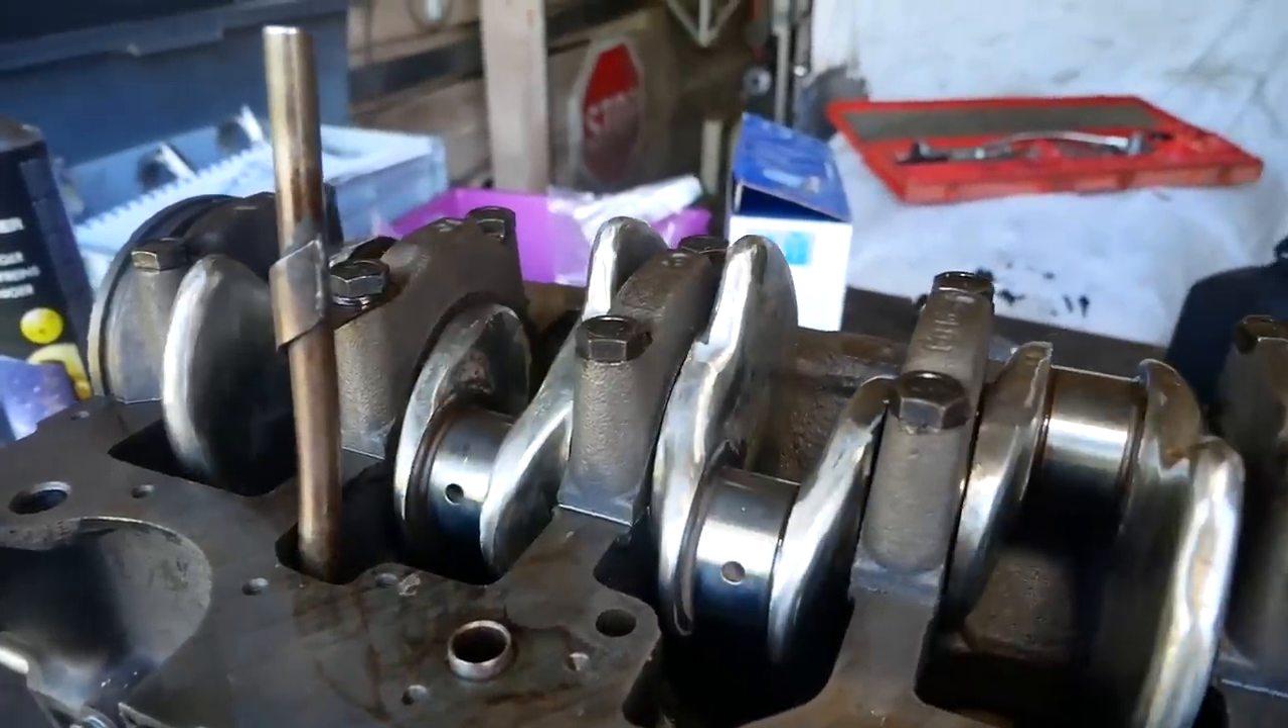Le vilebrequin est remonté dans le bloc. Ça y est, enfin.